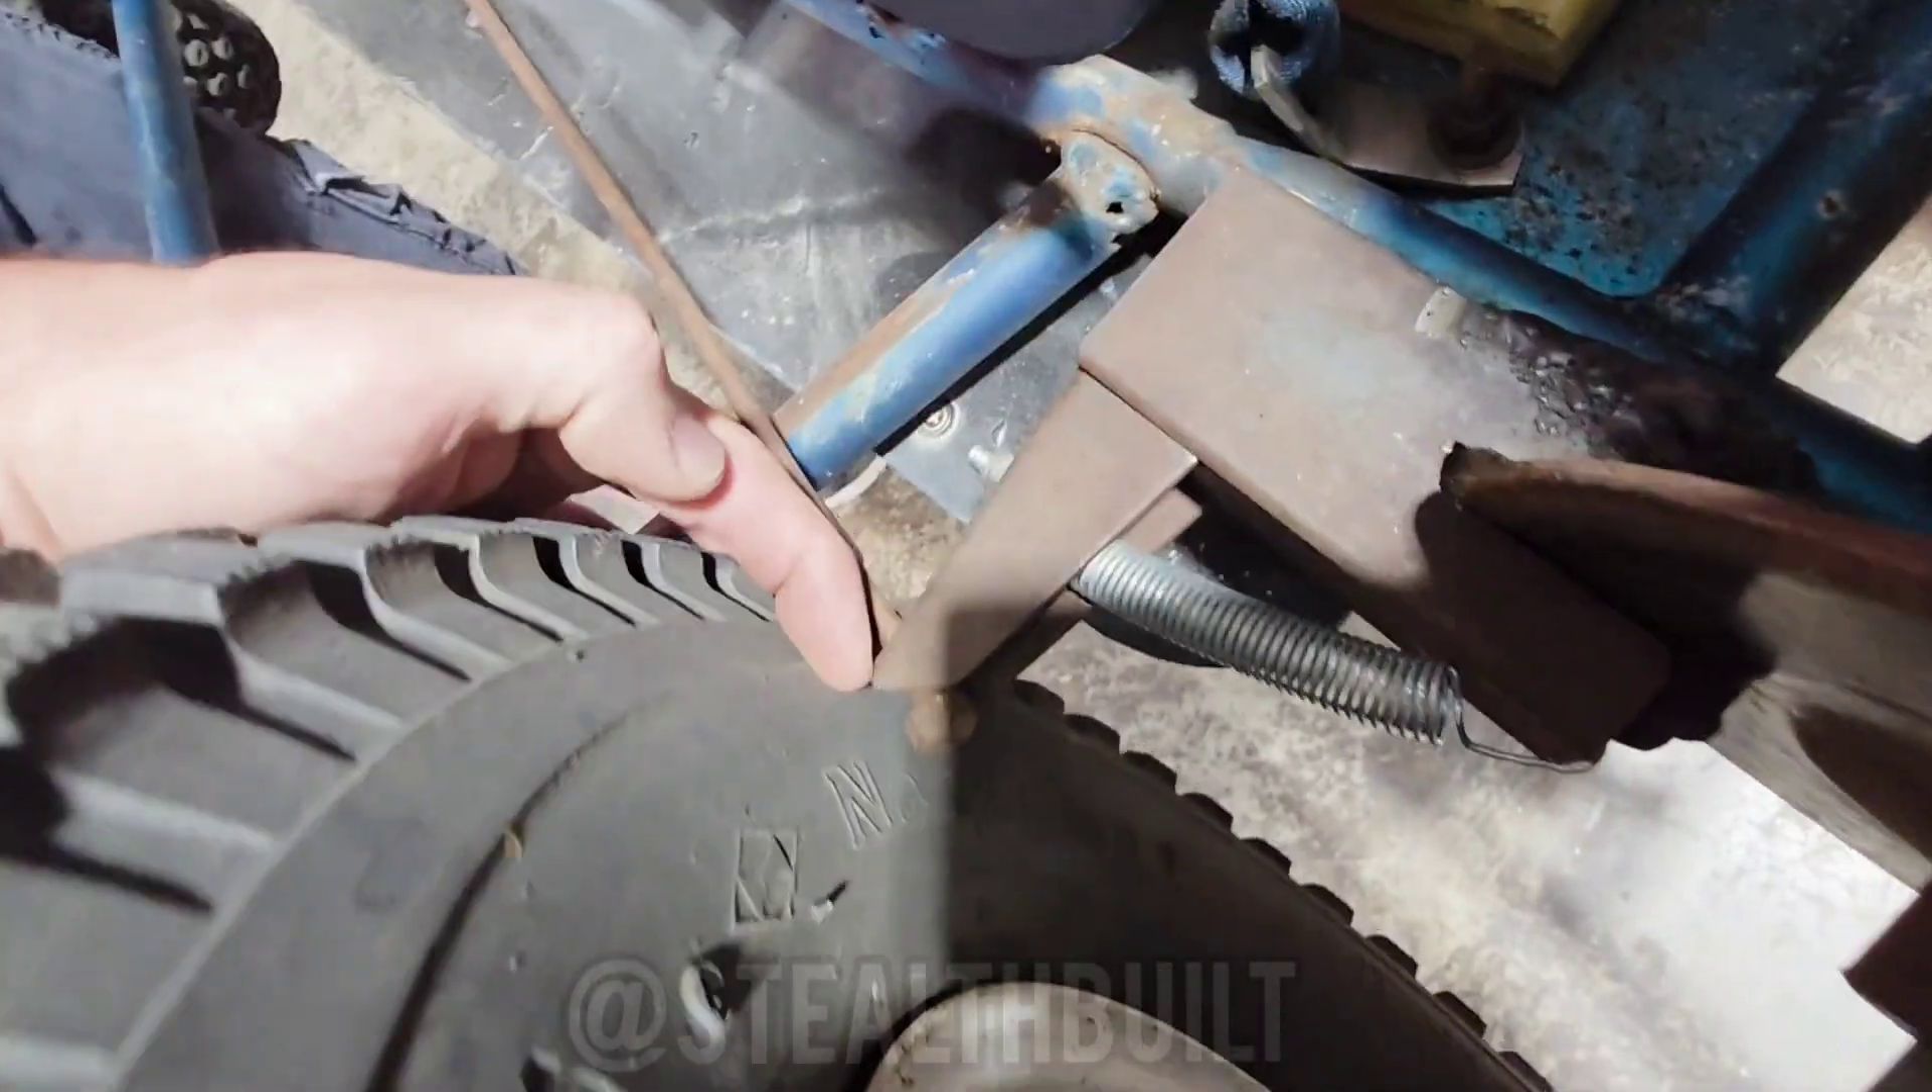We got this brake it's look how close that is to the tire I mean you can't even get your finger between this brake and that tire it's it's pretty bad.